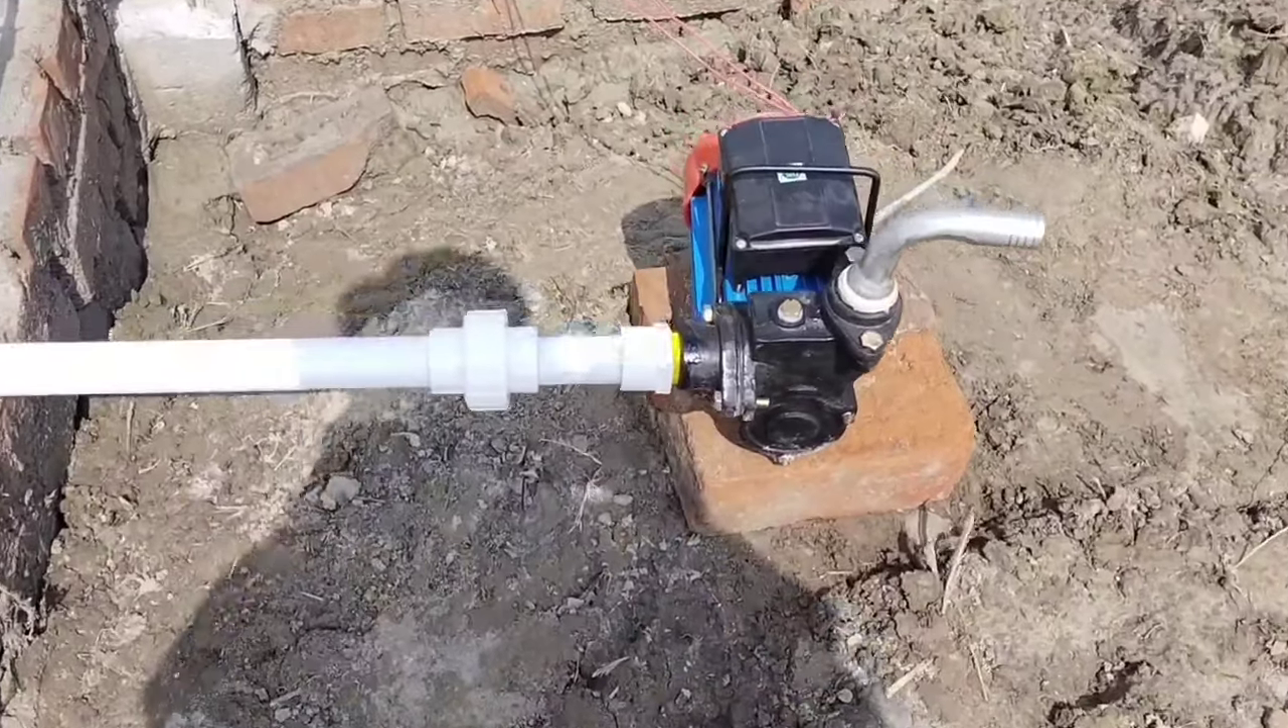मोटर हमने फीट कर दिये हैं और रेड़ी मोटर हमारा फीट हो चुका है।